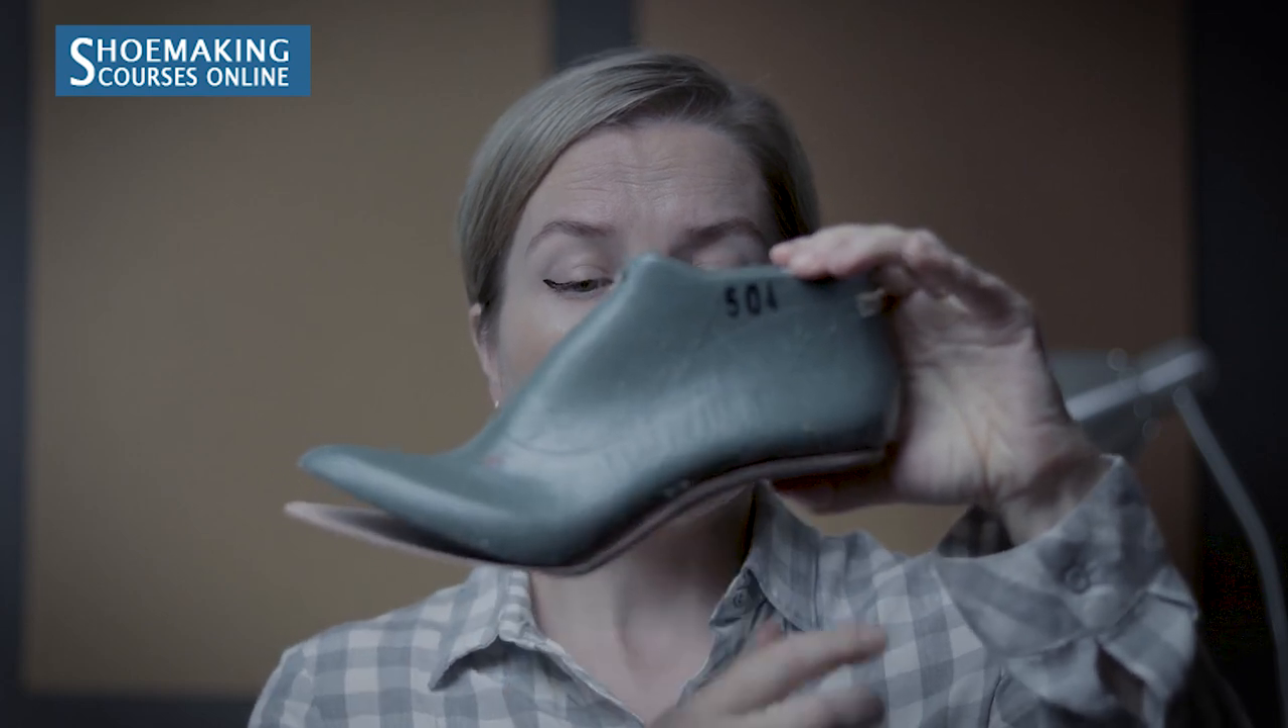You see, here I have a big gap between insole and shoe last.